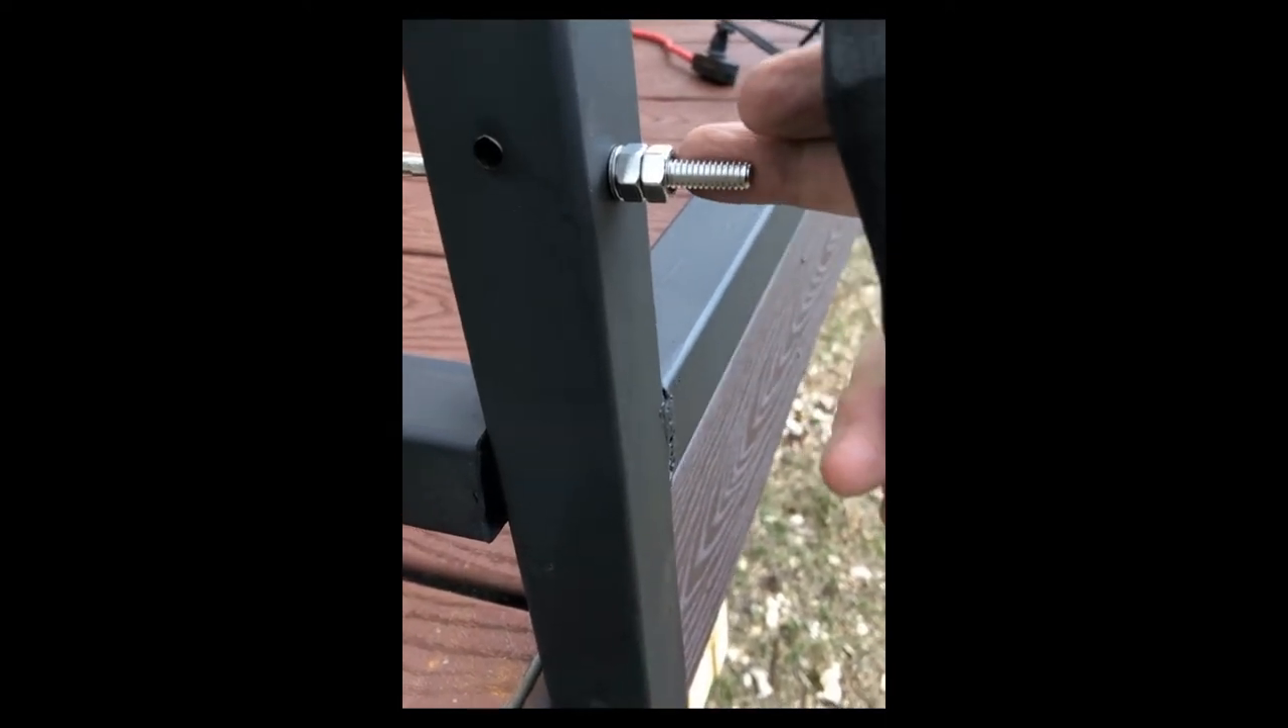I've added an extra nut down here on this one on the bottom you can see.